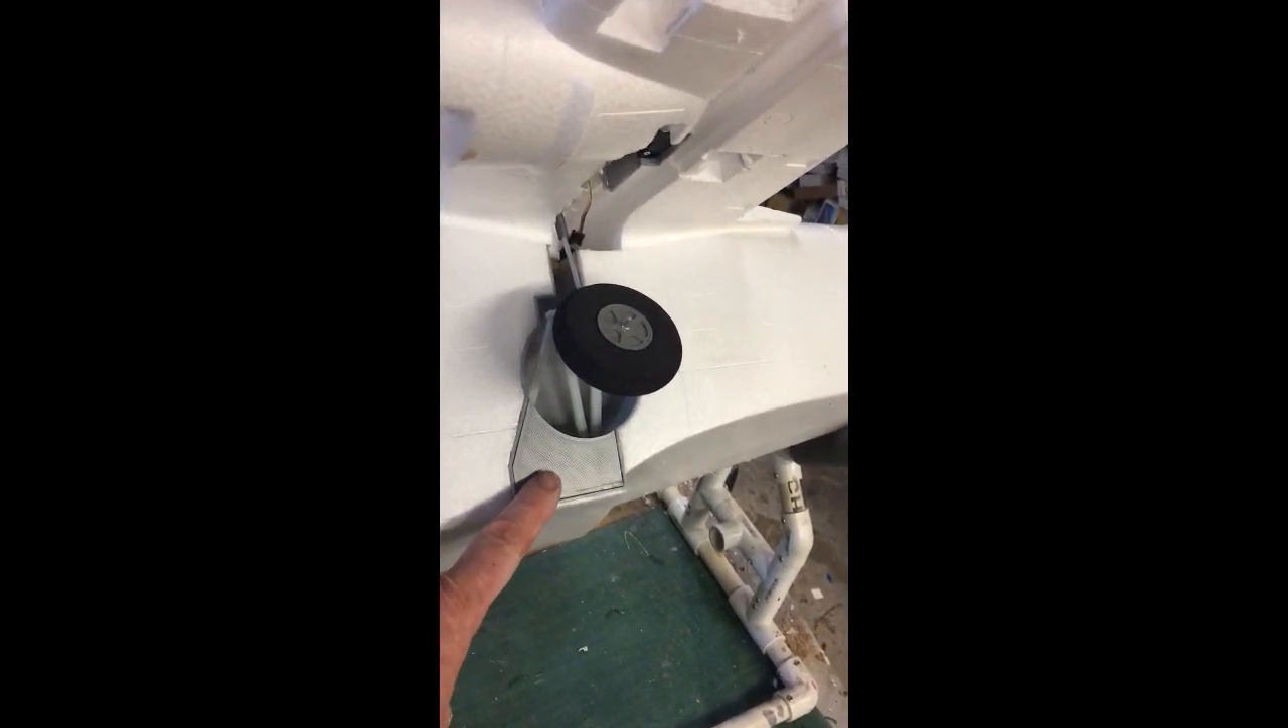The spring that's on the lower door is closing very well but I need to get the wheel to go in the rest of the way.